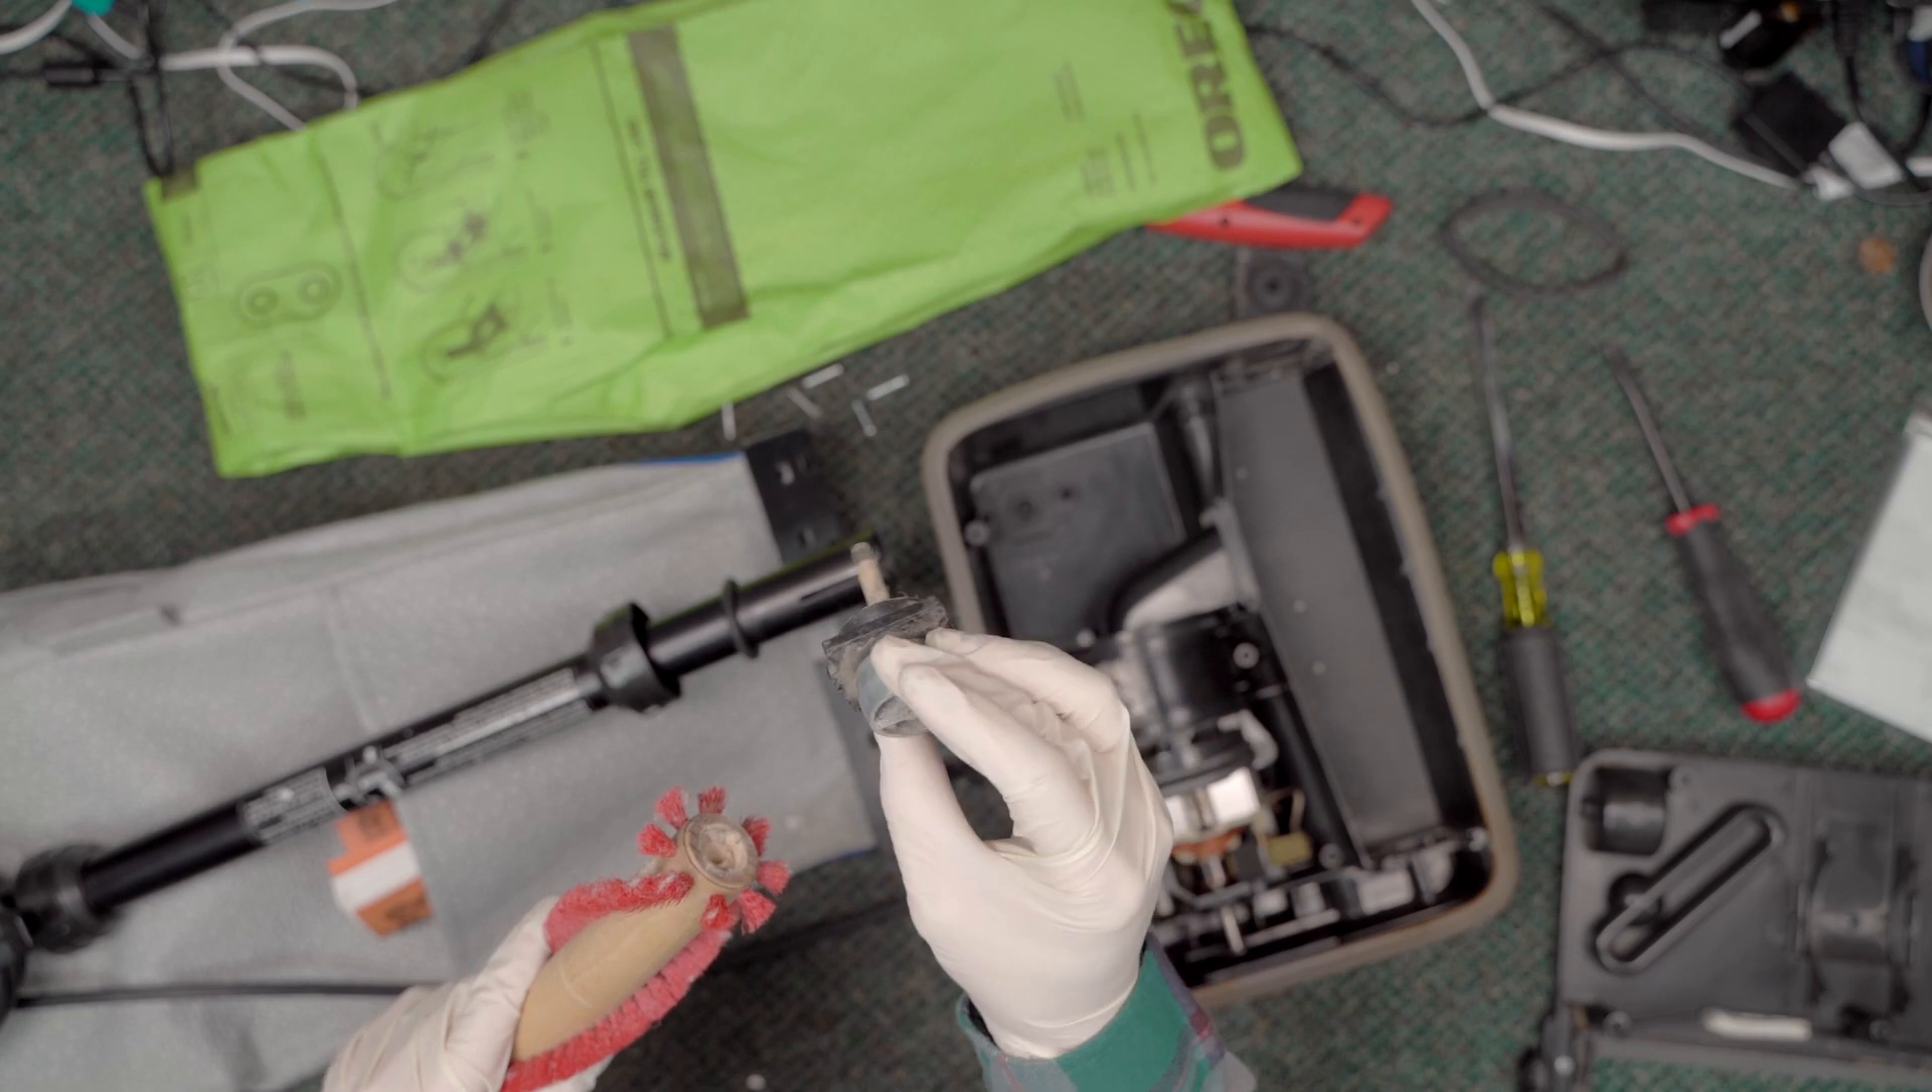This is the dowel that is supposed to be driven down inside the brush roll and that just popped out not supposed to do that.